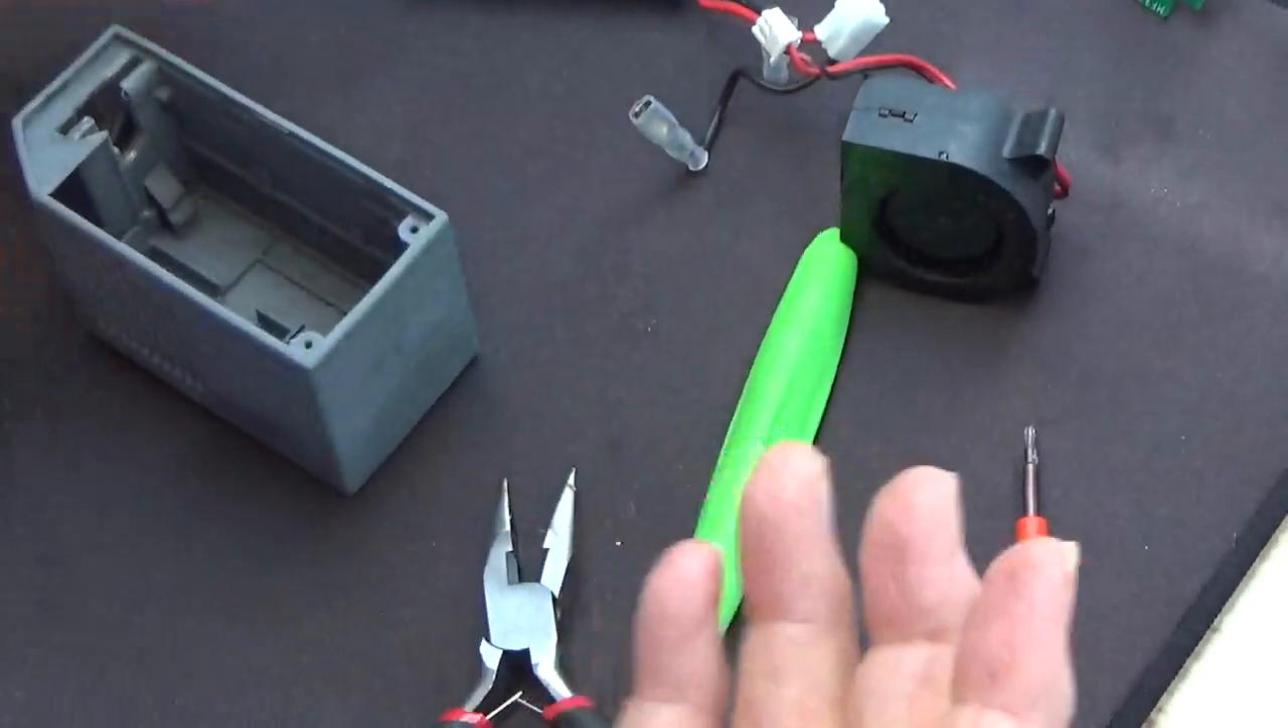So that is the unit dismantled.